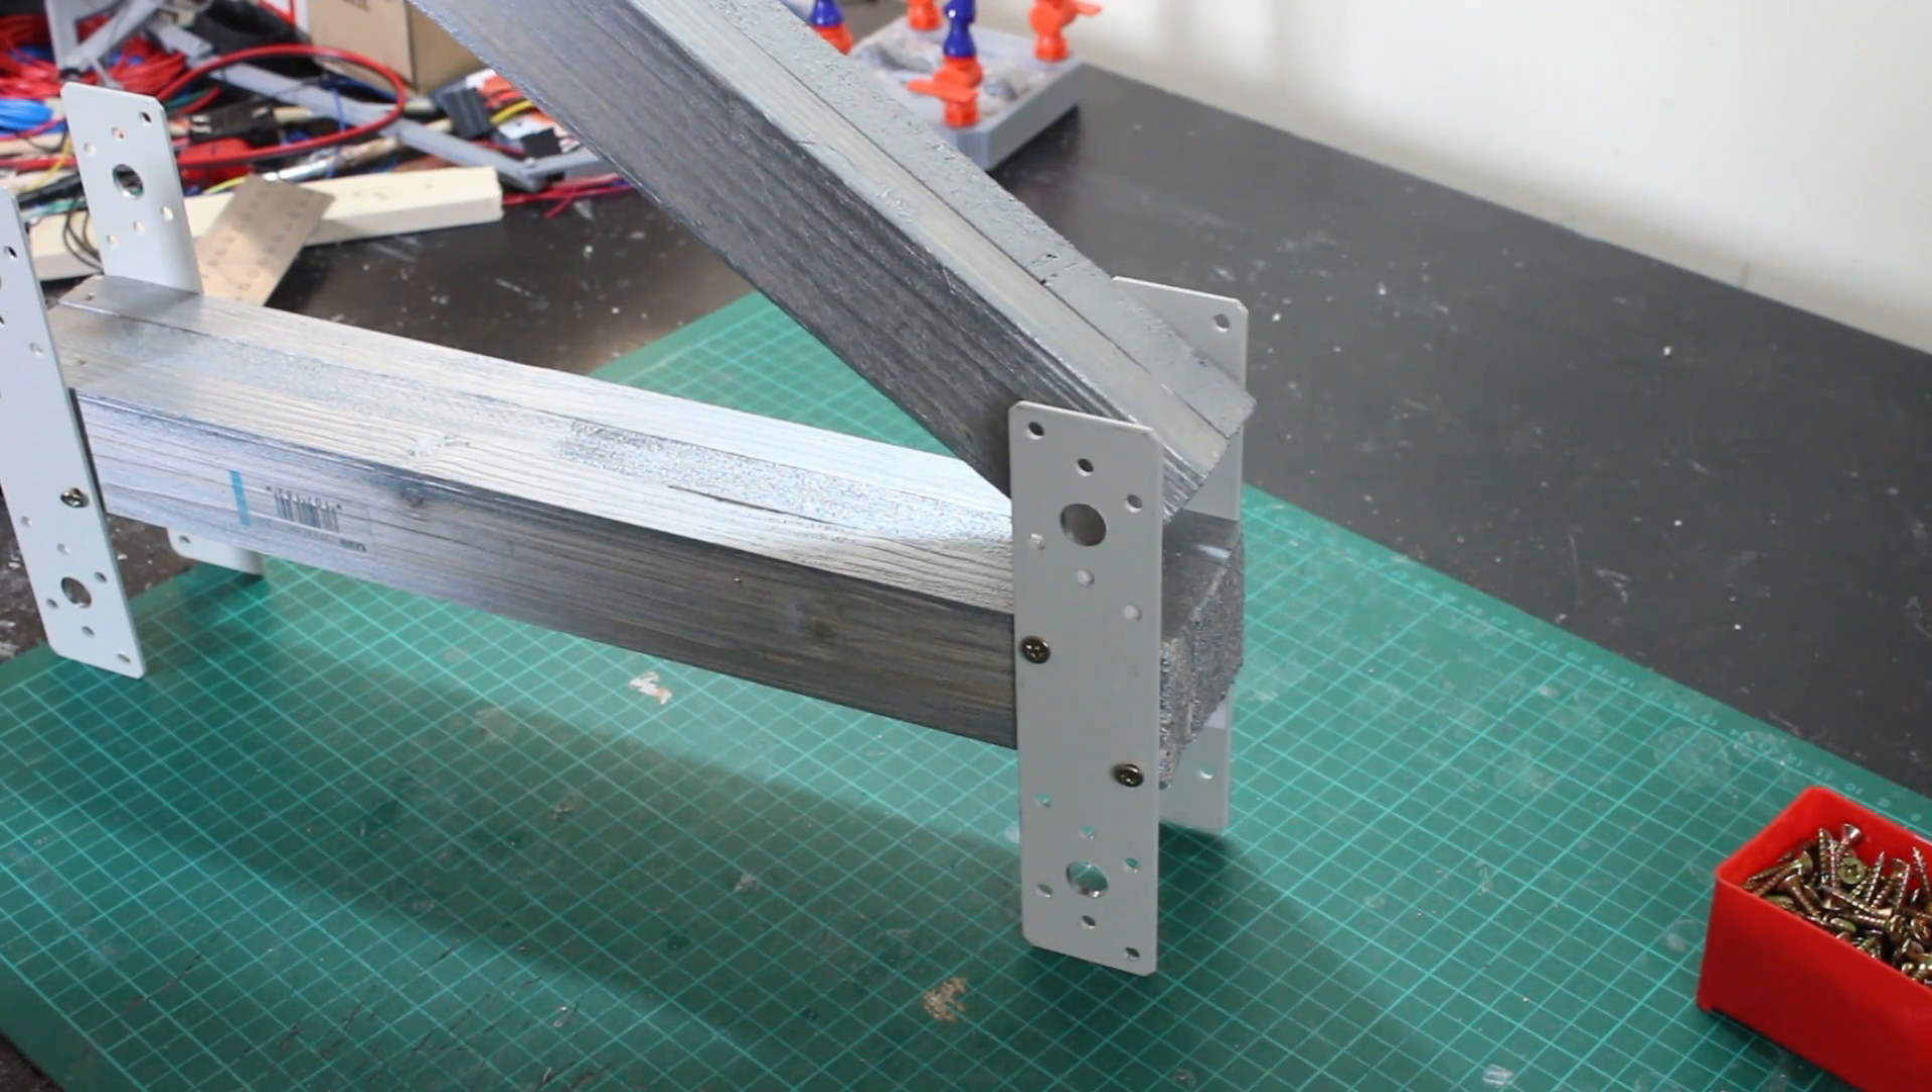So I've got loads of my brackets installed.